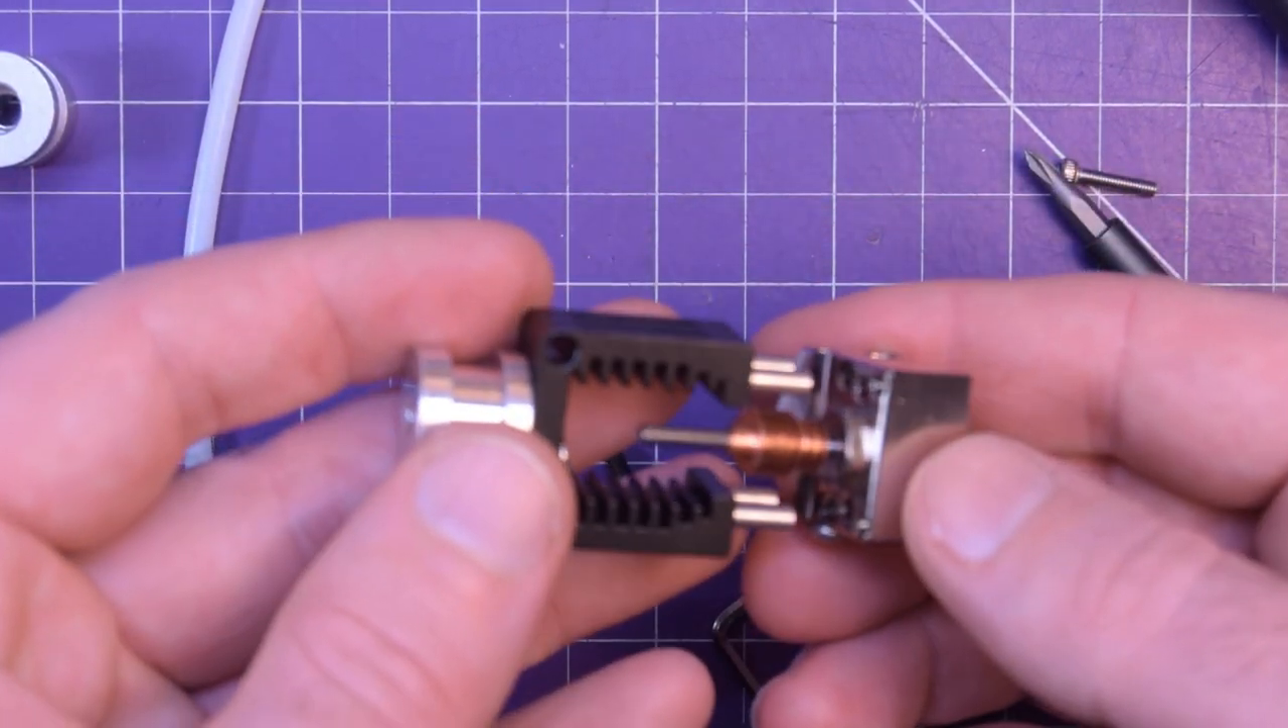The four tubes stayed on this time. That's good. Four tubes in.